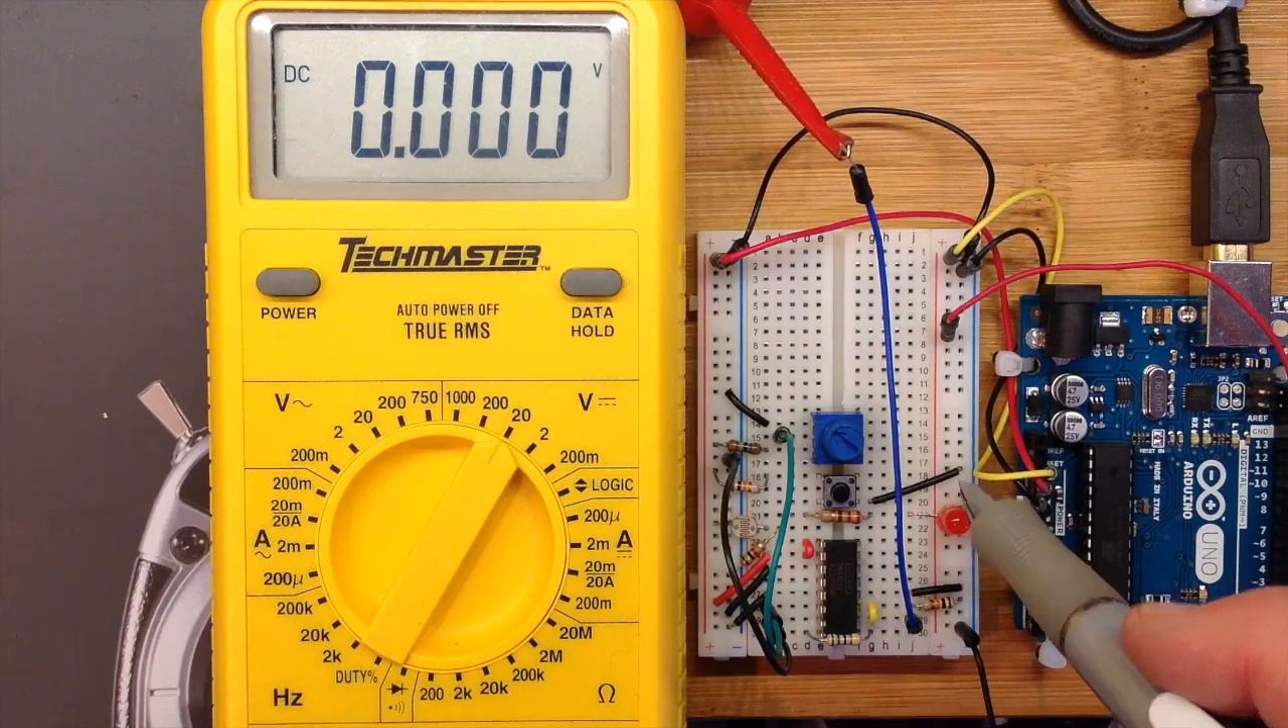I've done almost all of my wiring here with little short lengths of hook-up wire that I've stripped the ends off and plugged into the sockets.